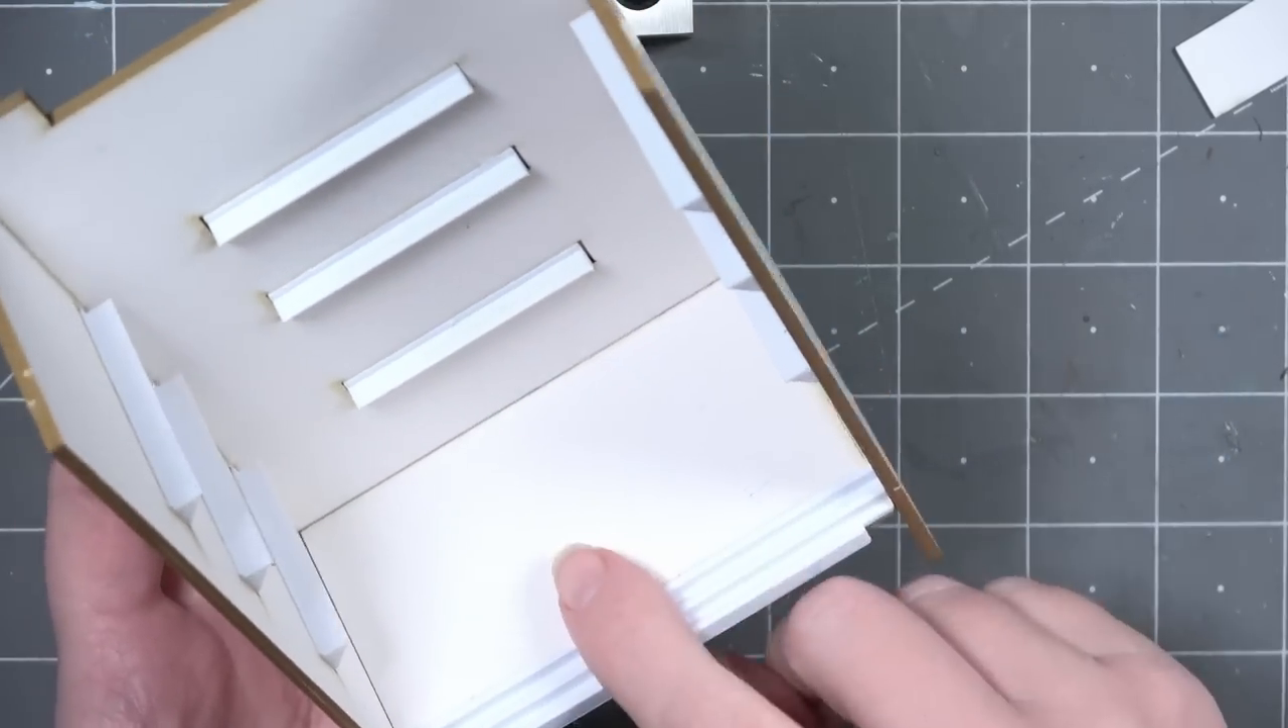It was very satisfying to see that the 3D printed shelf supports fit perfectly into the laser cut gaps in the wall.